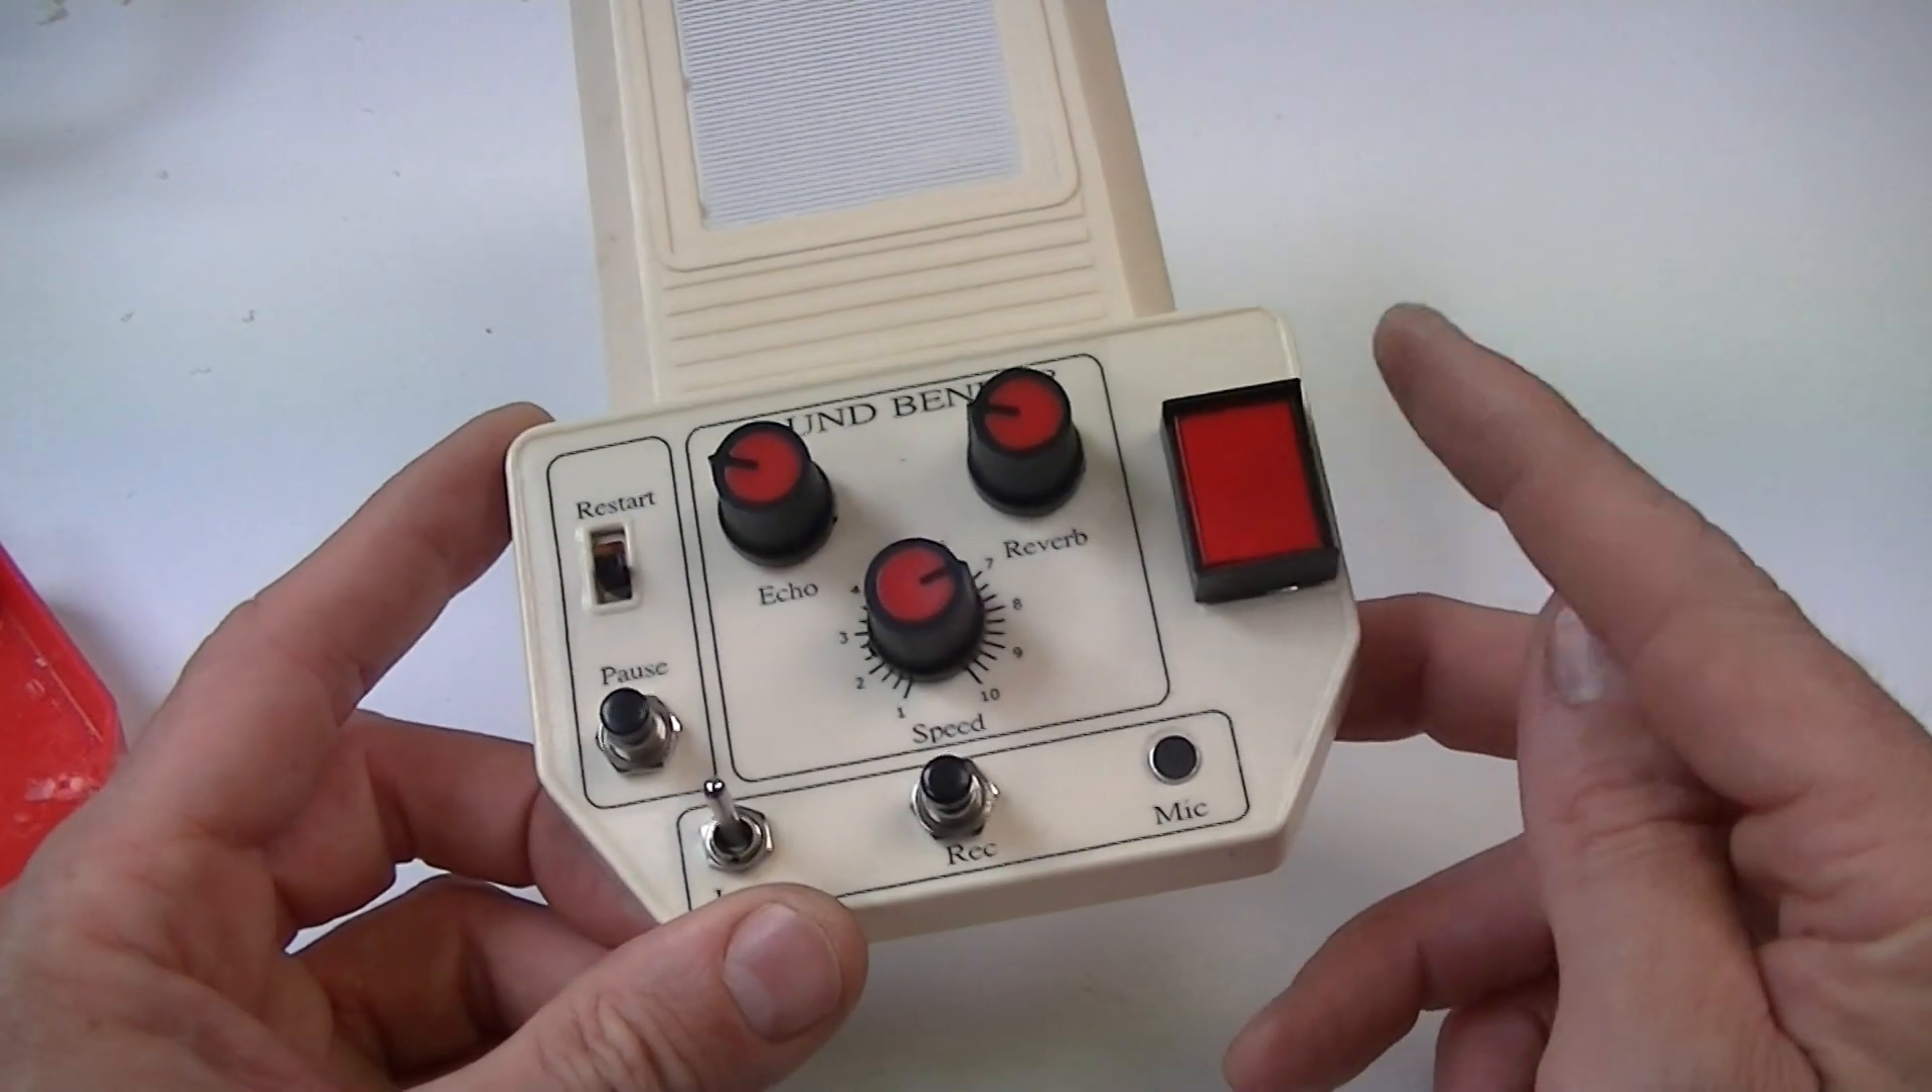All the switches and pots are now added to the Top.